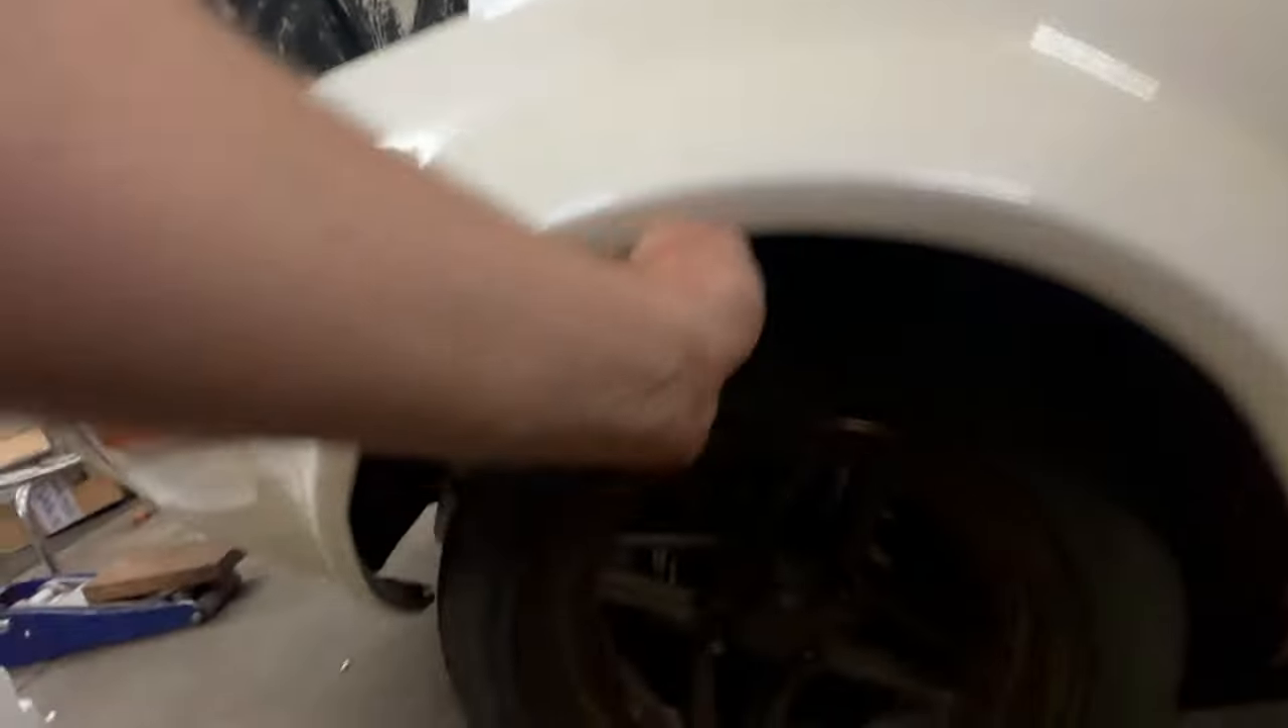So I can get my whole hand in that gap right now.